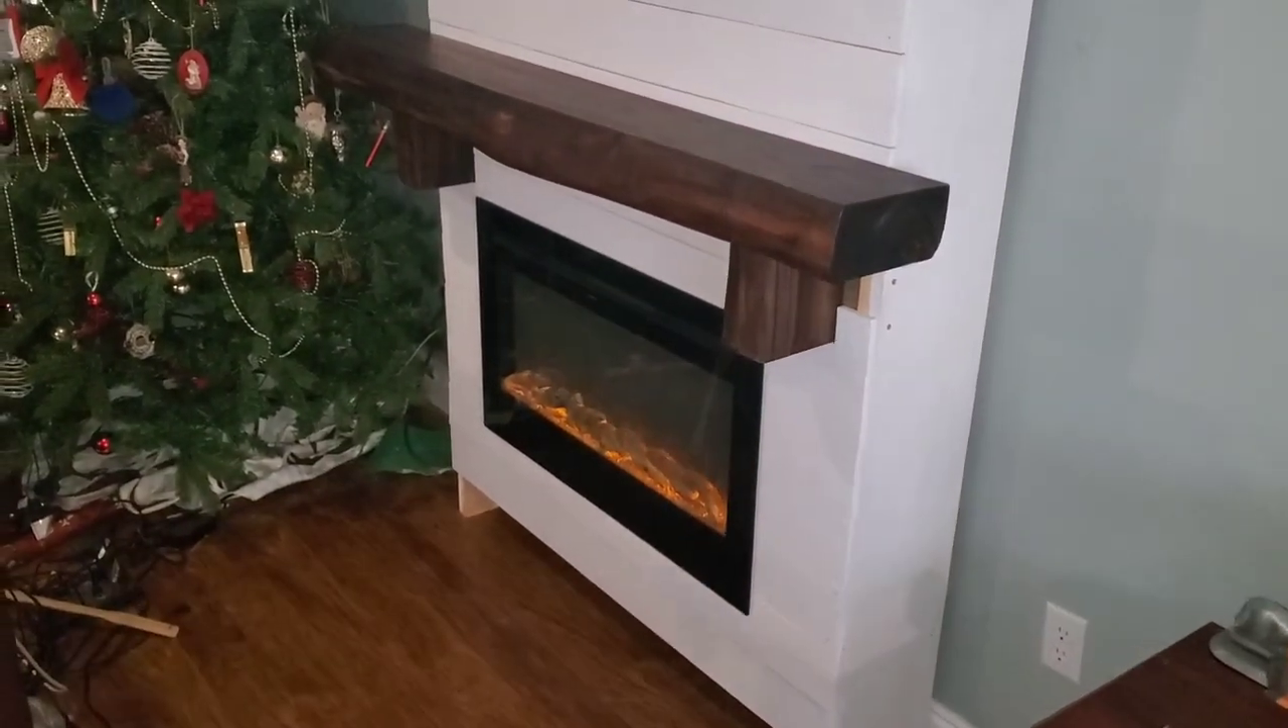The fireplace is in.